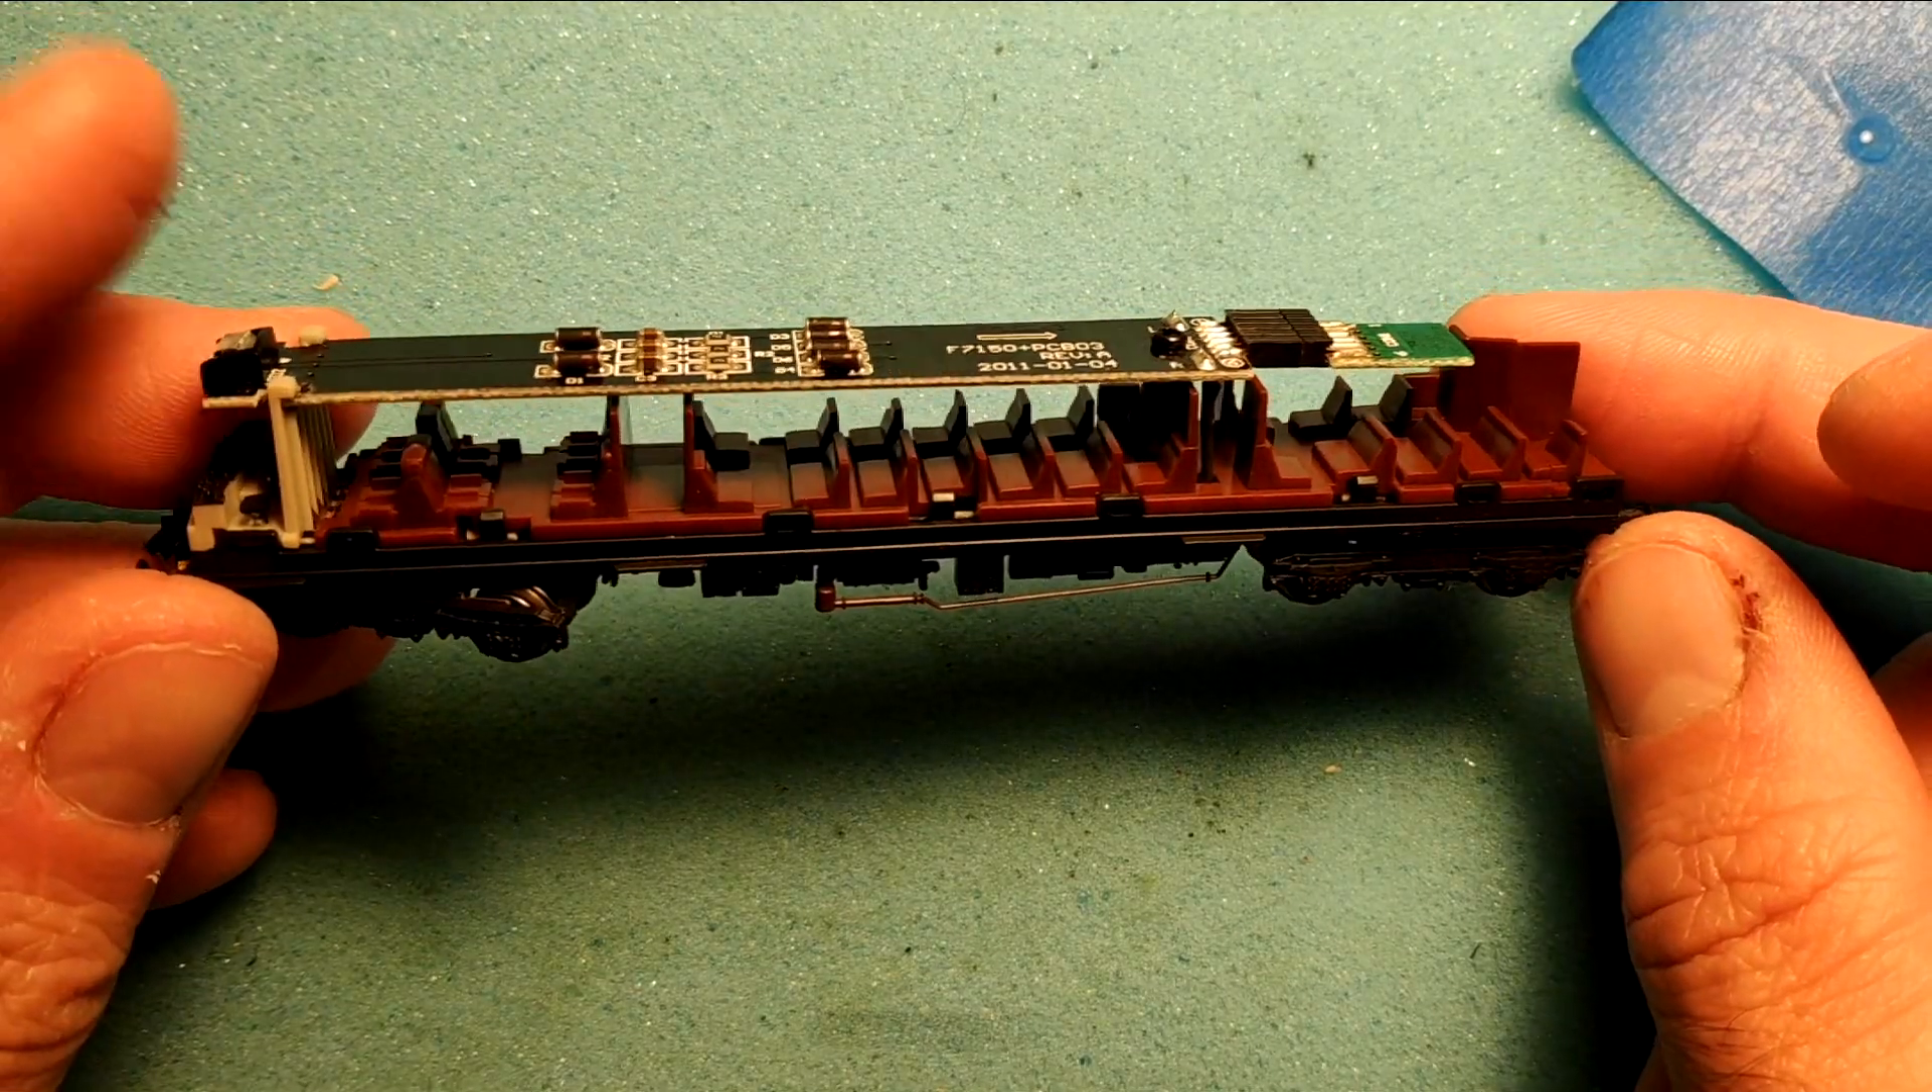Okay, so I've just whipped the shell off the dummy.